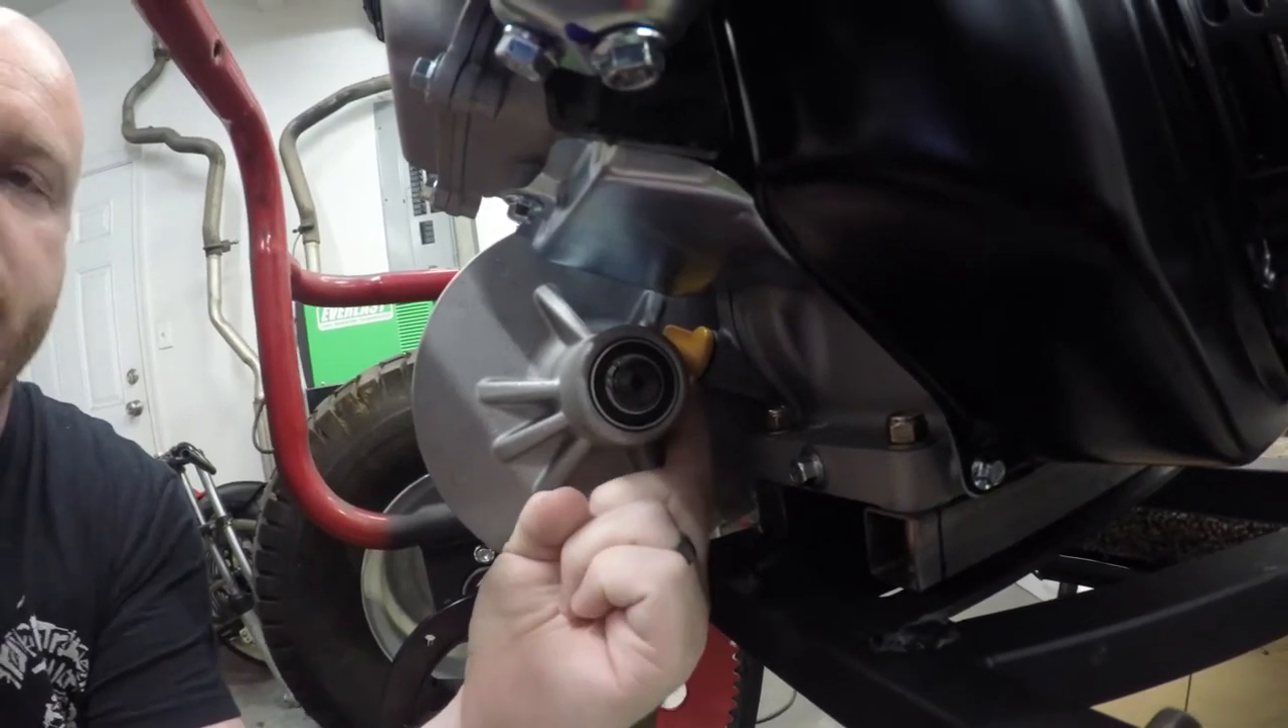Next thing we got to worry about is that oil dipstick right there is causing some interference.